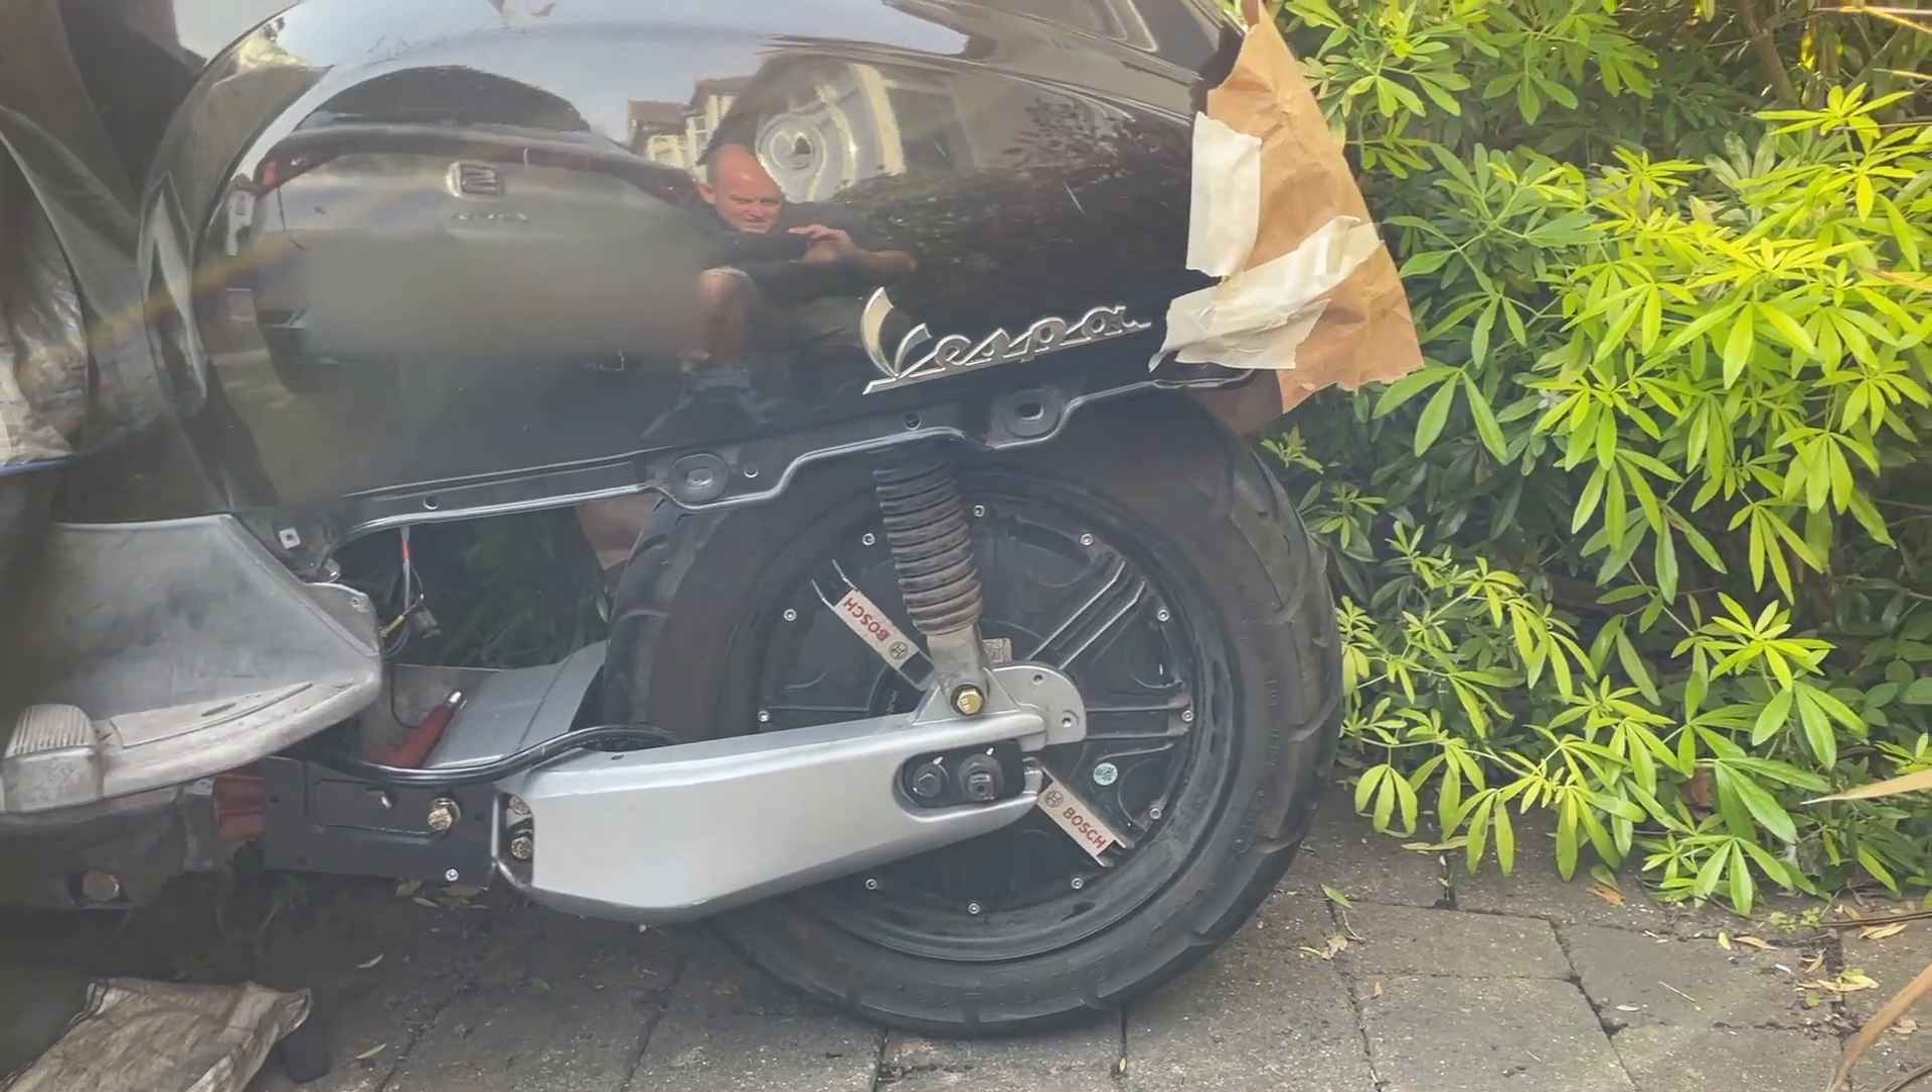You can see I've got a bolt temporarily through the shock mount the shock itself so that lines up well.